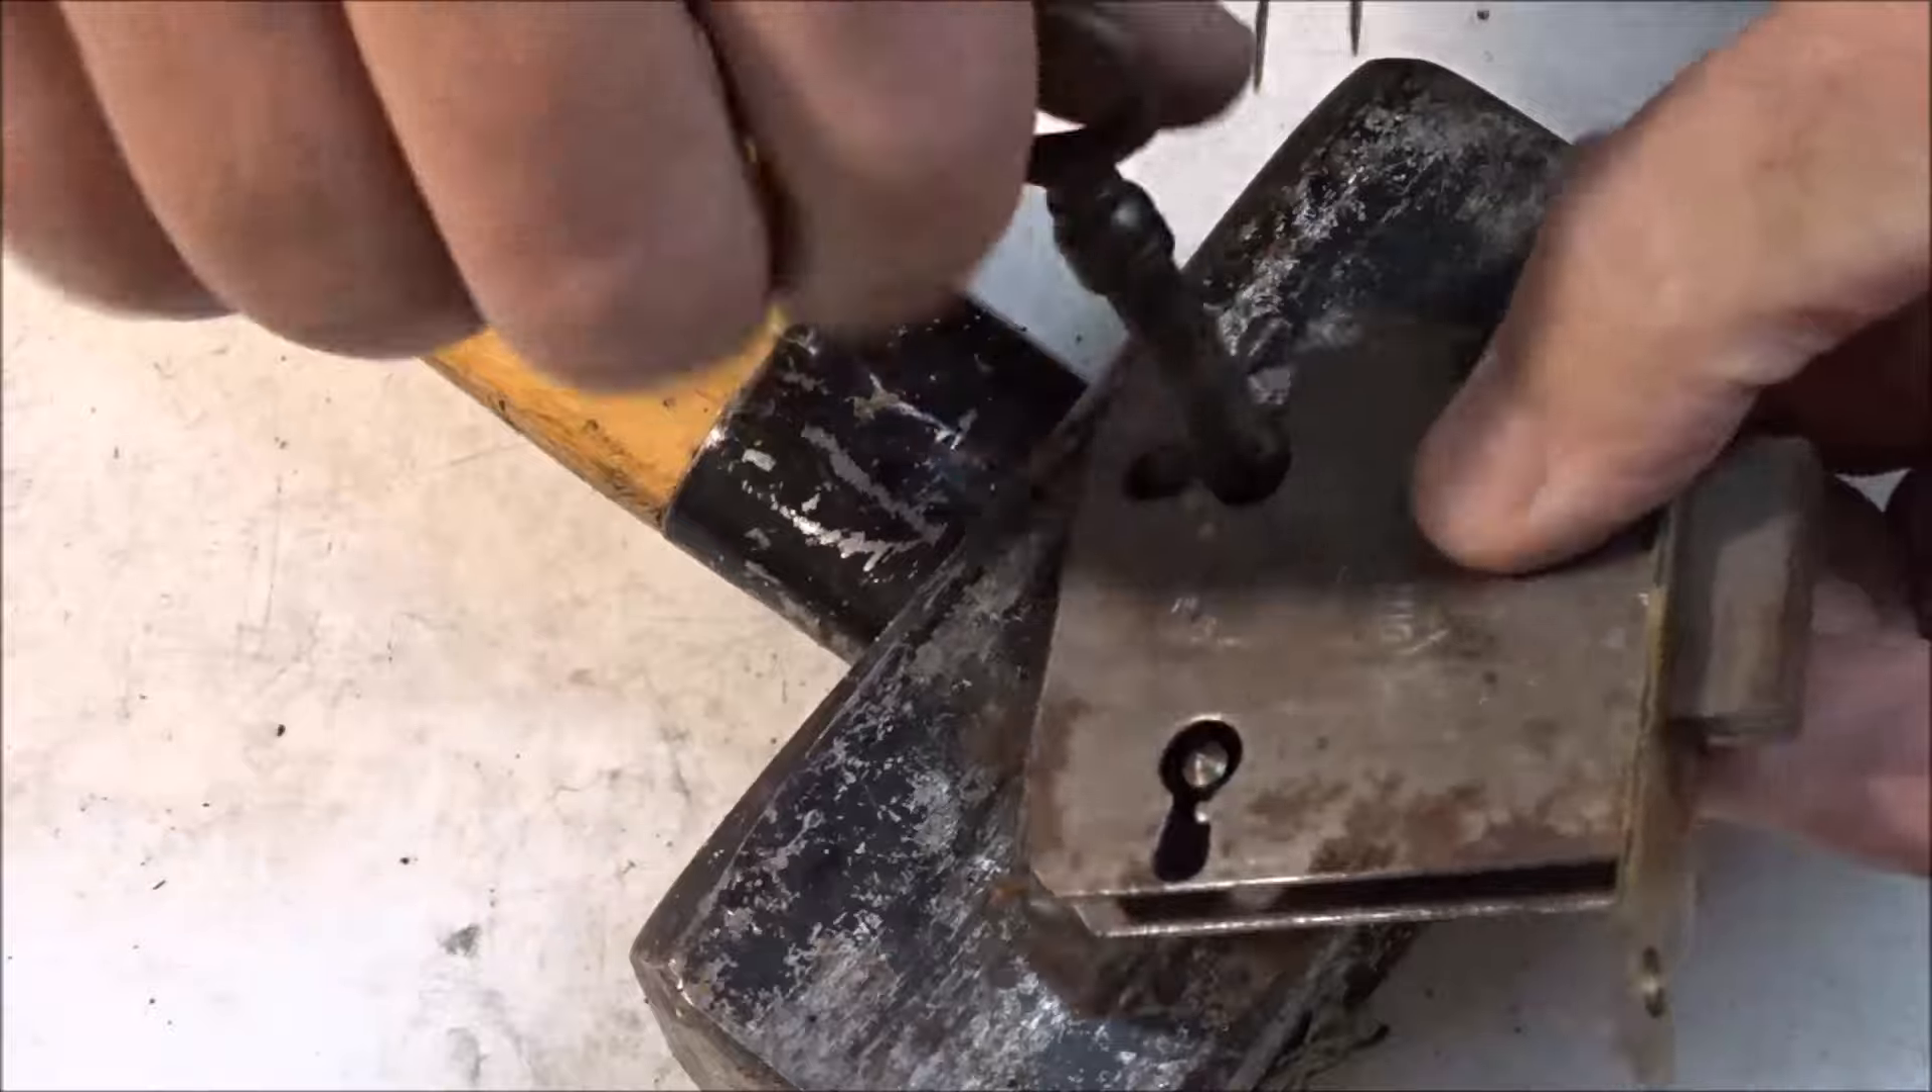So, und jetzt ist der wieder drauf. Also das Blech.